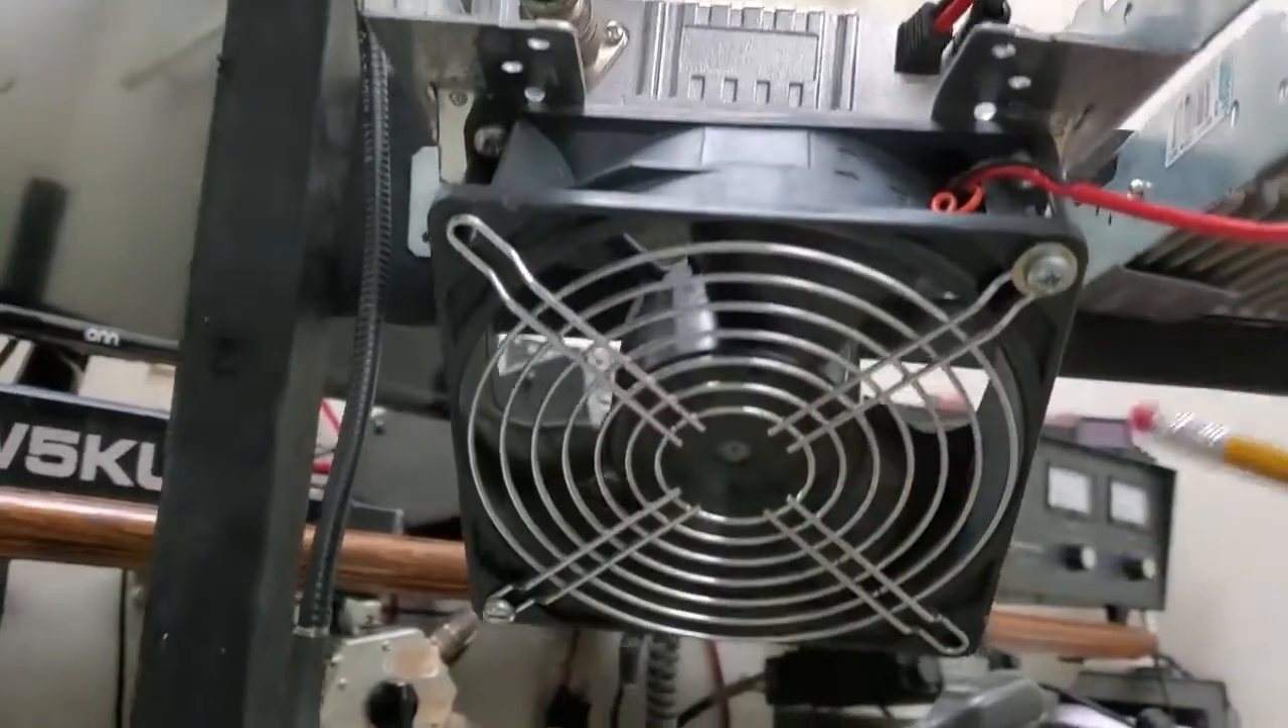It's going to get pretty warm therefore we've mounted a fan under the transmitter but we don't want this fan running all the time.